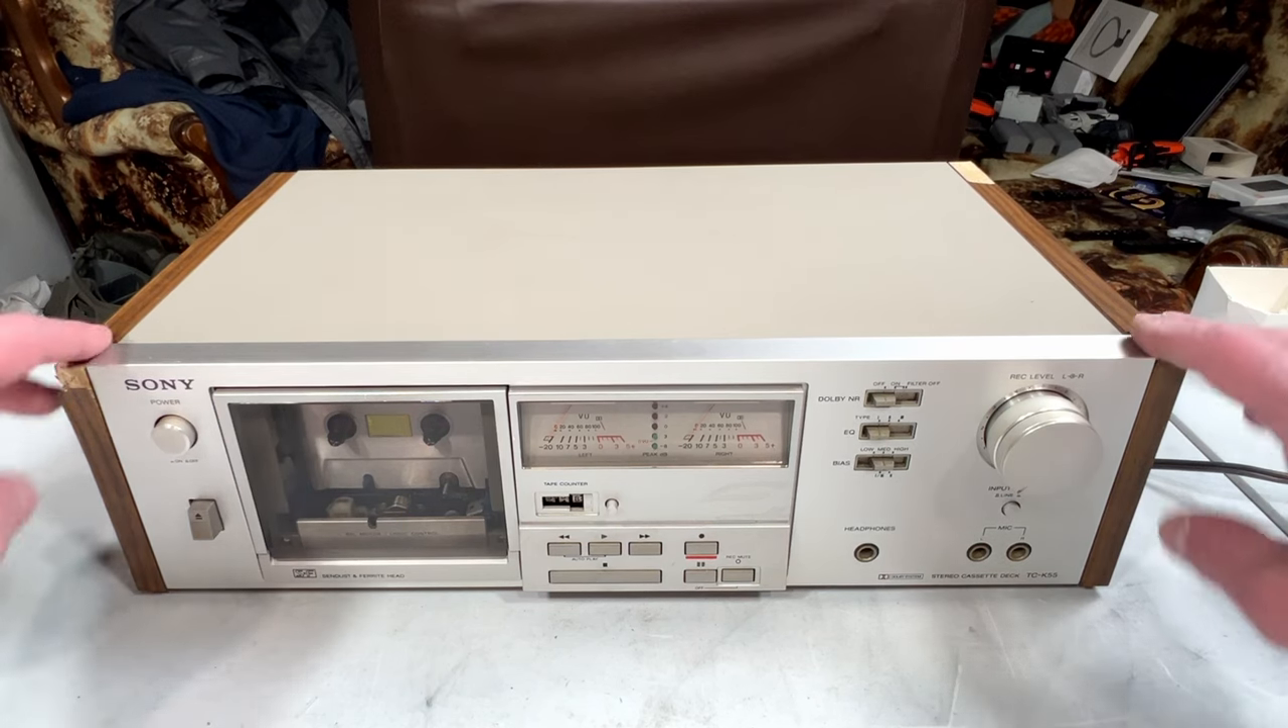As you can see I got the side panels from the tck61 on here.